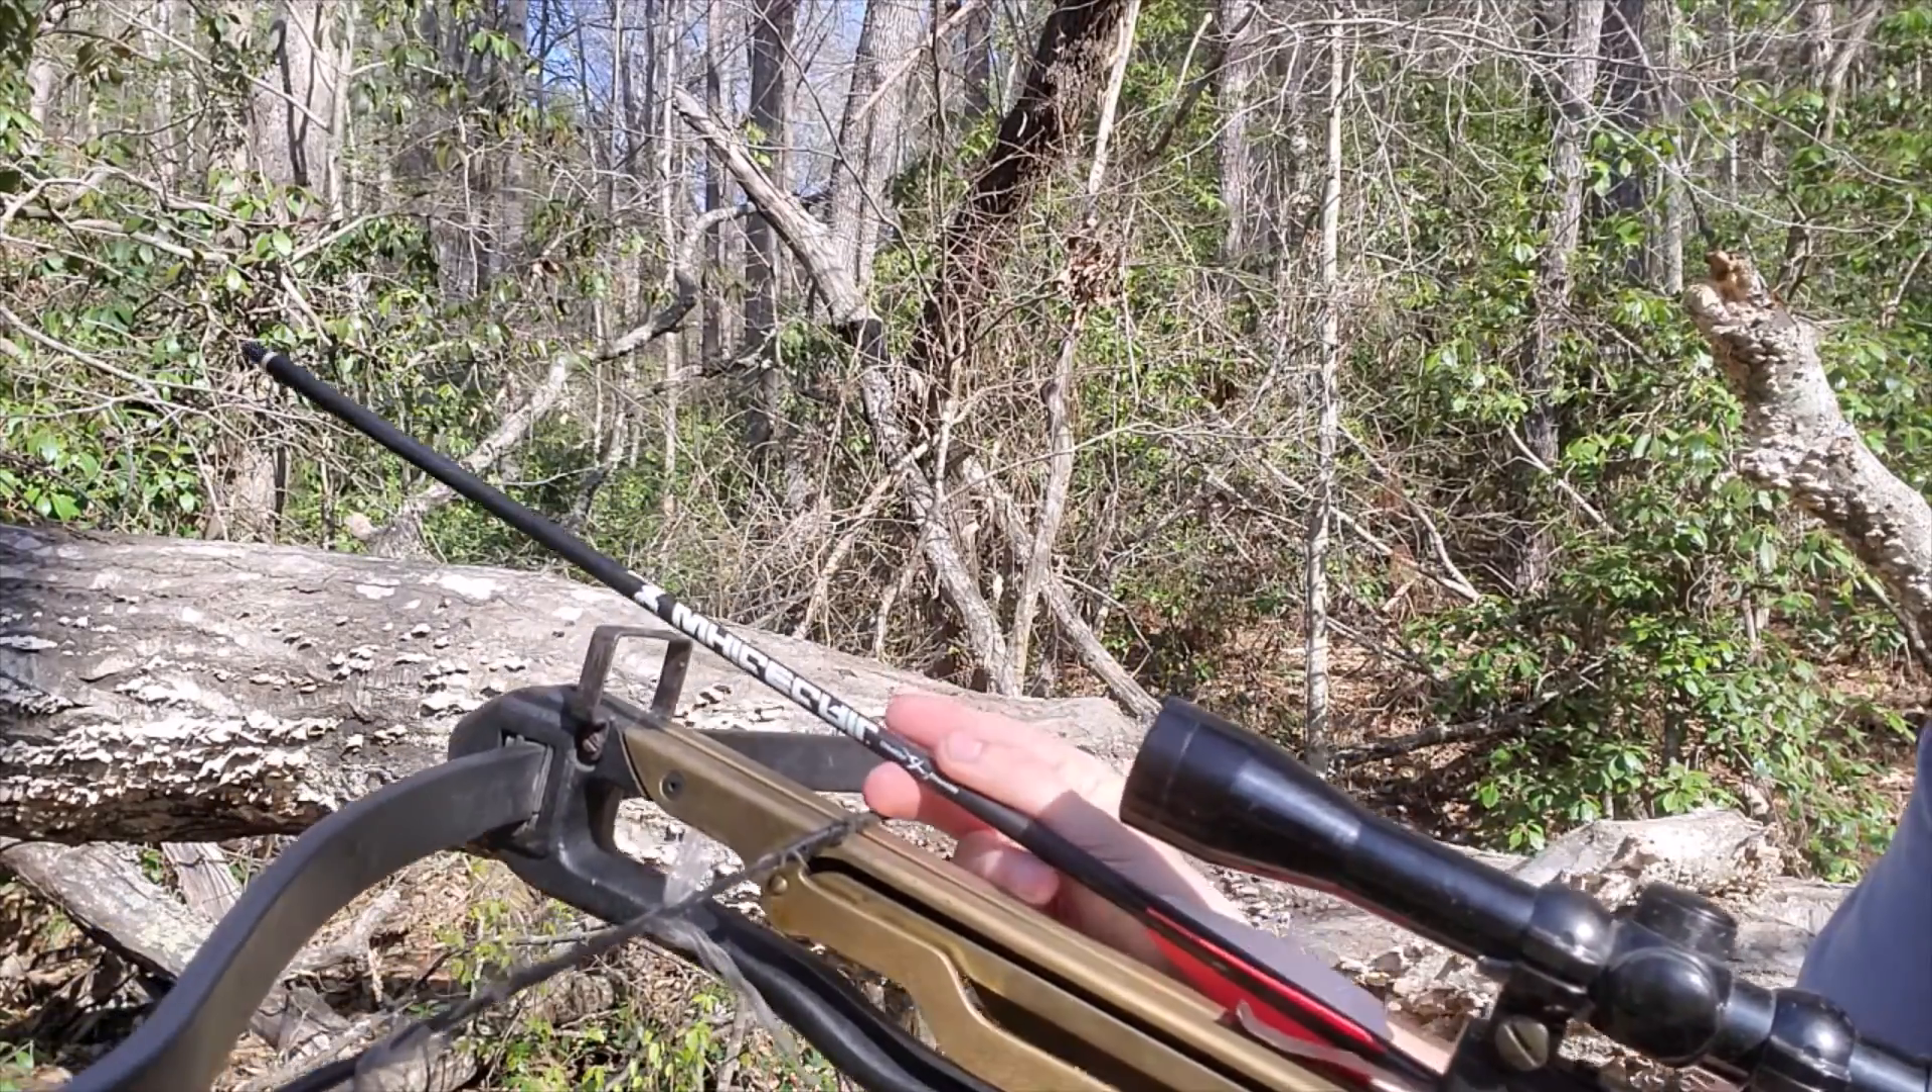My arrows are too big for it this is a 20 inch arrow and it sticks way out the other end of it which is not good.